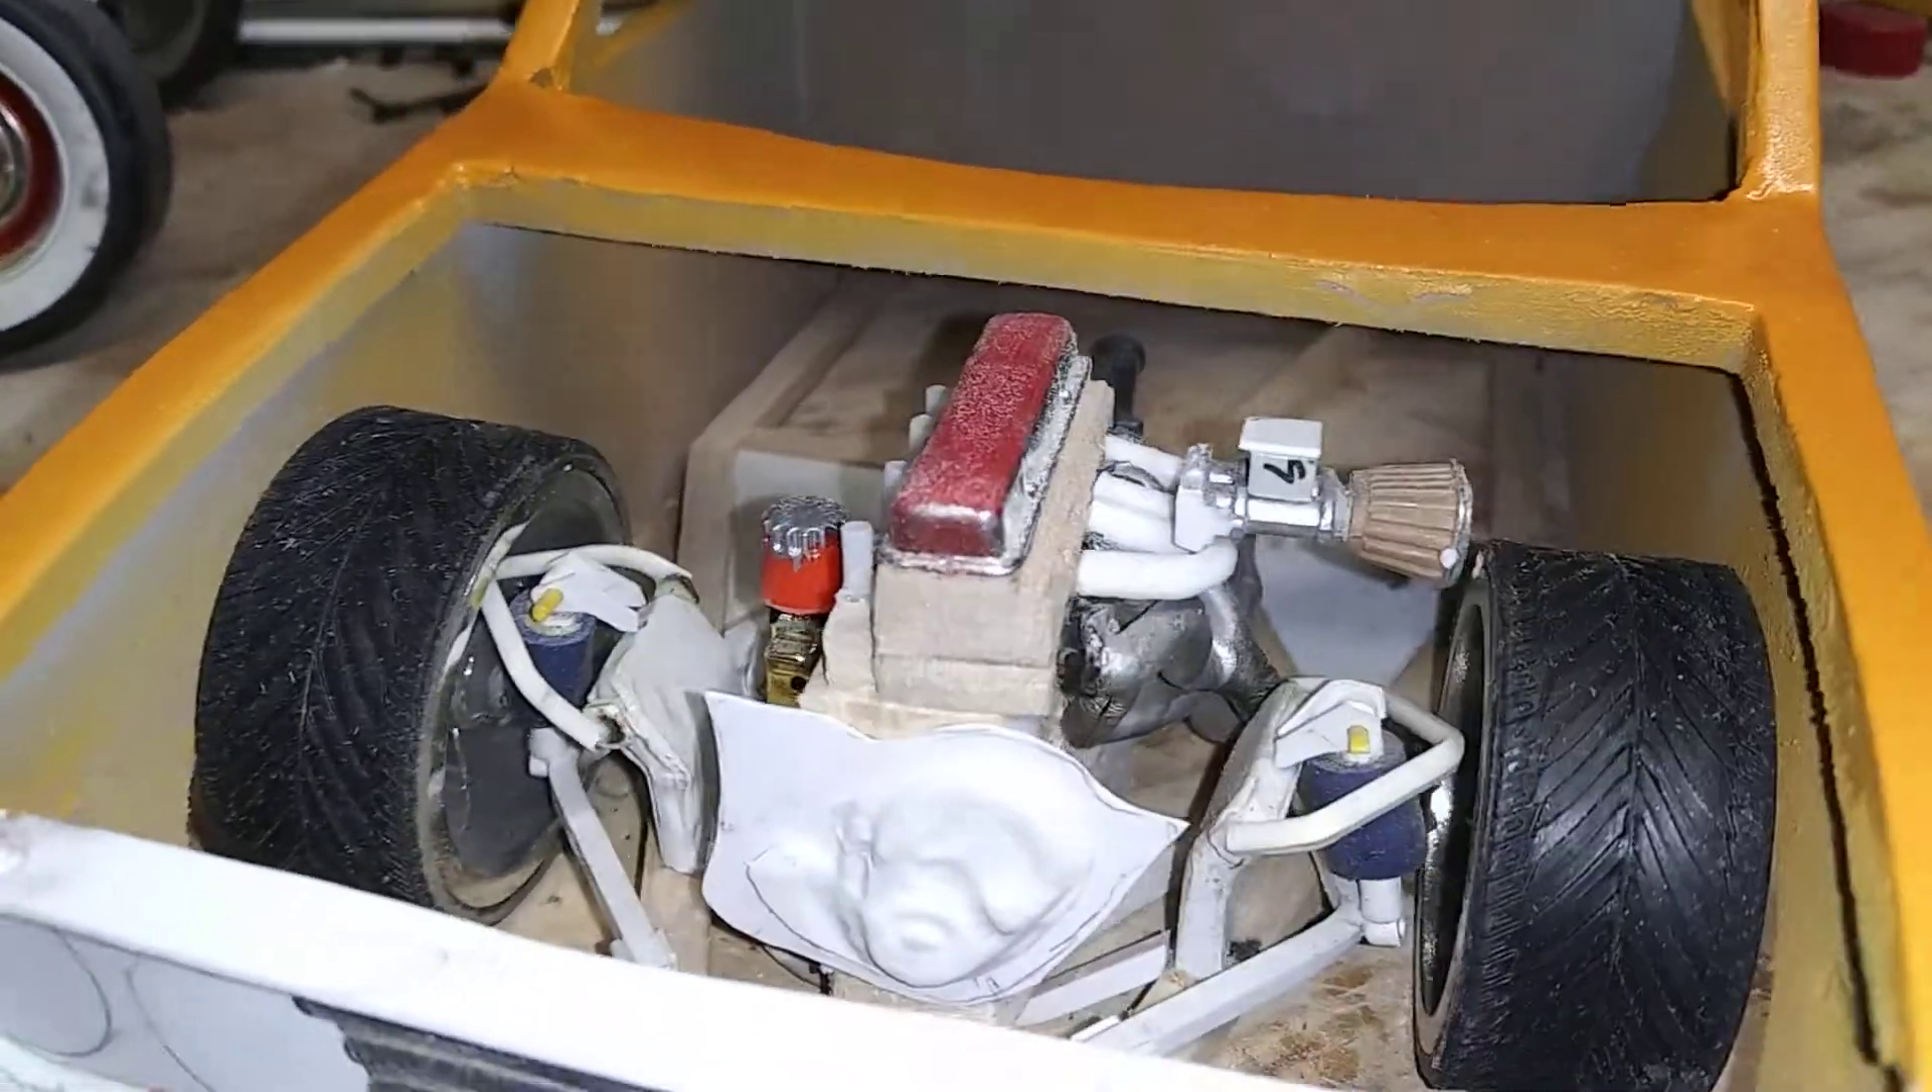I got the chassis started. And a 4 banger in mock up right now.